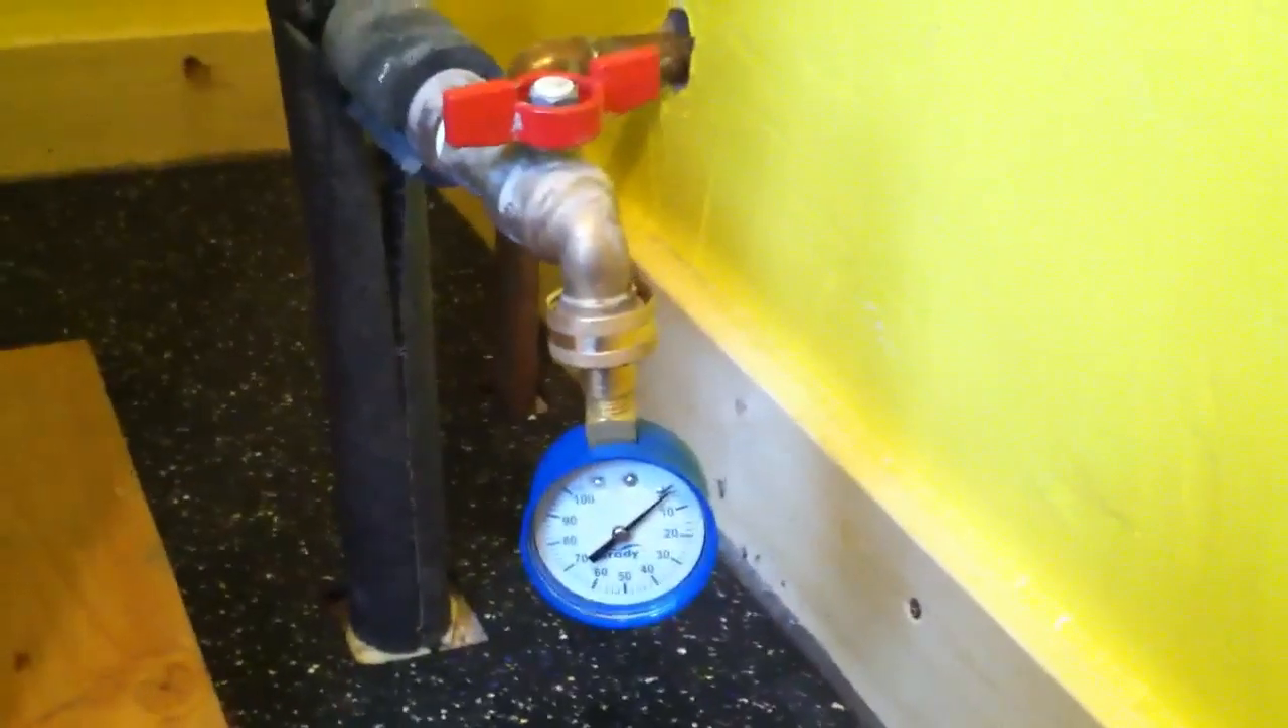Okay put on I screwed on my little water pressure tester and I'll open the valve and should be around 50 psi since that's what the uh uh reducer valve uh came preset at.